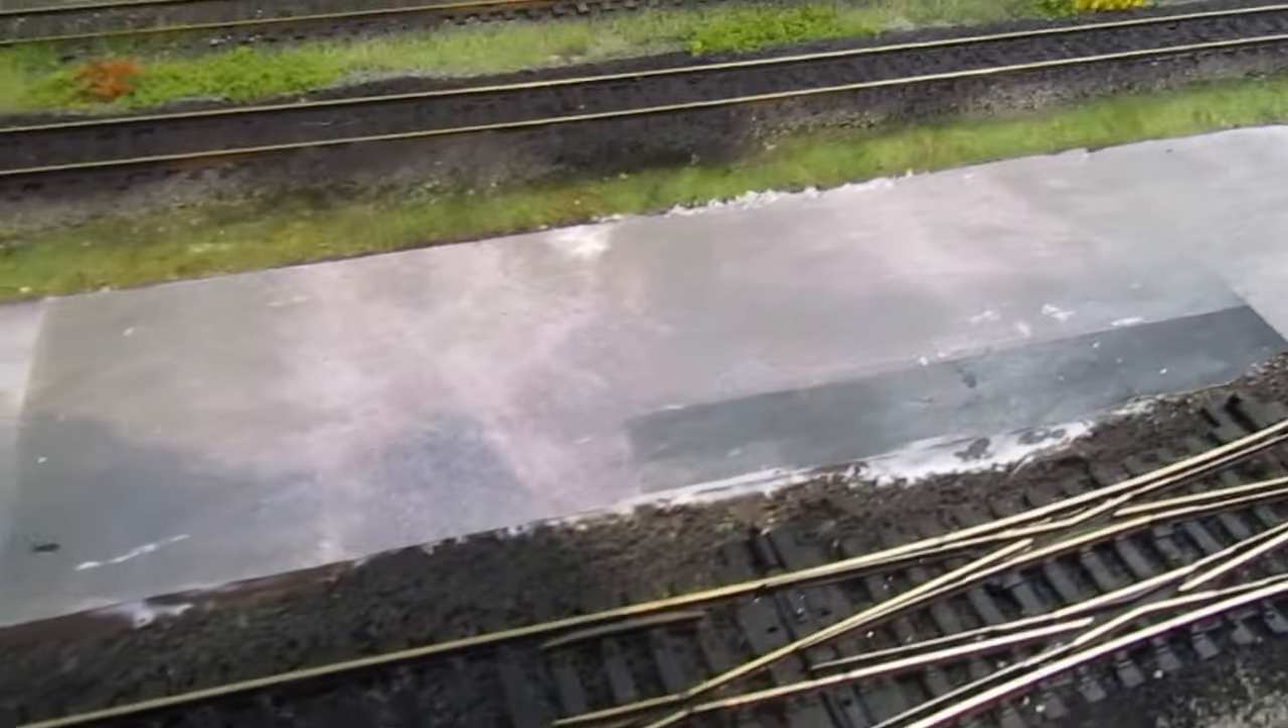OK, I've done a concrete tarmac base for the power signal box. That's all glued down with PVA.